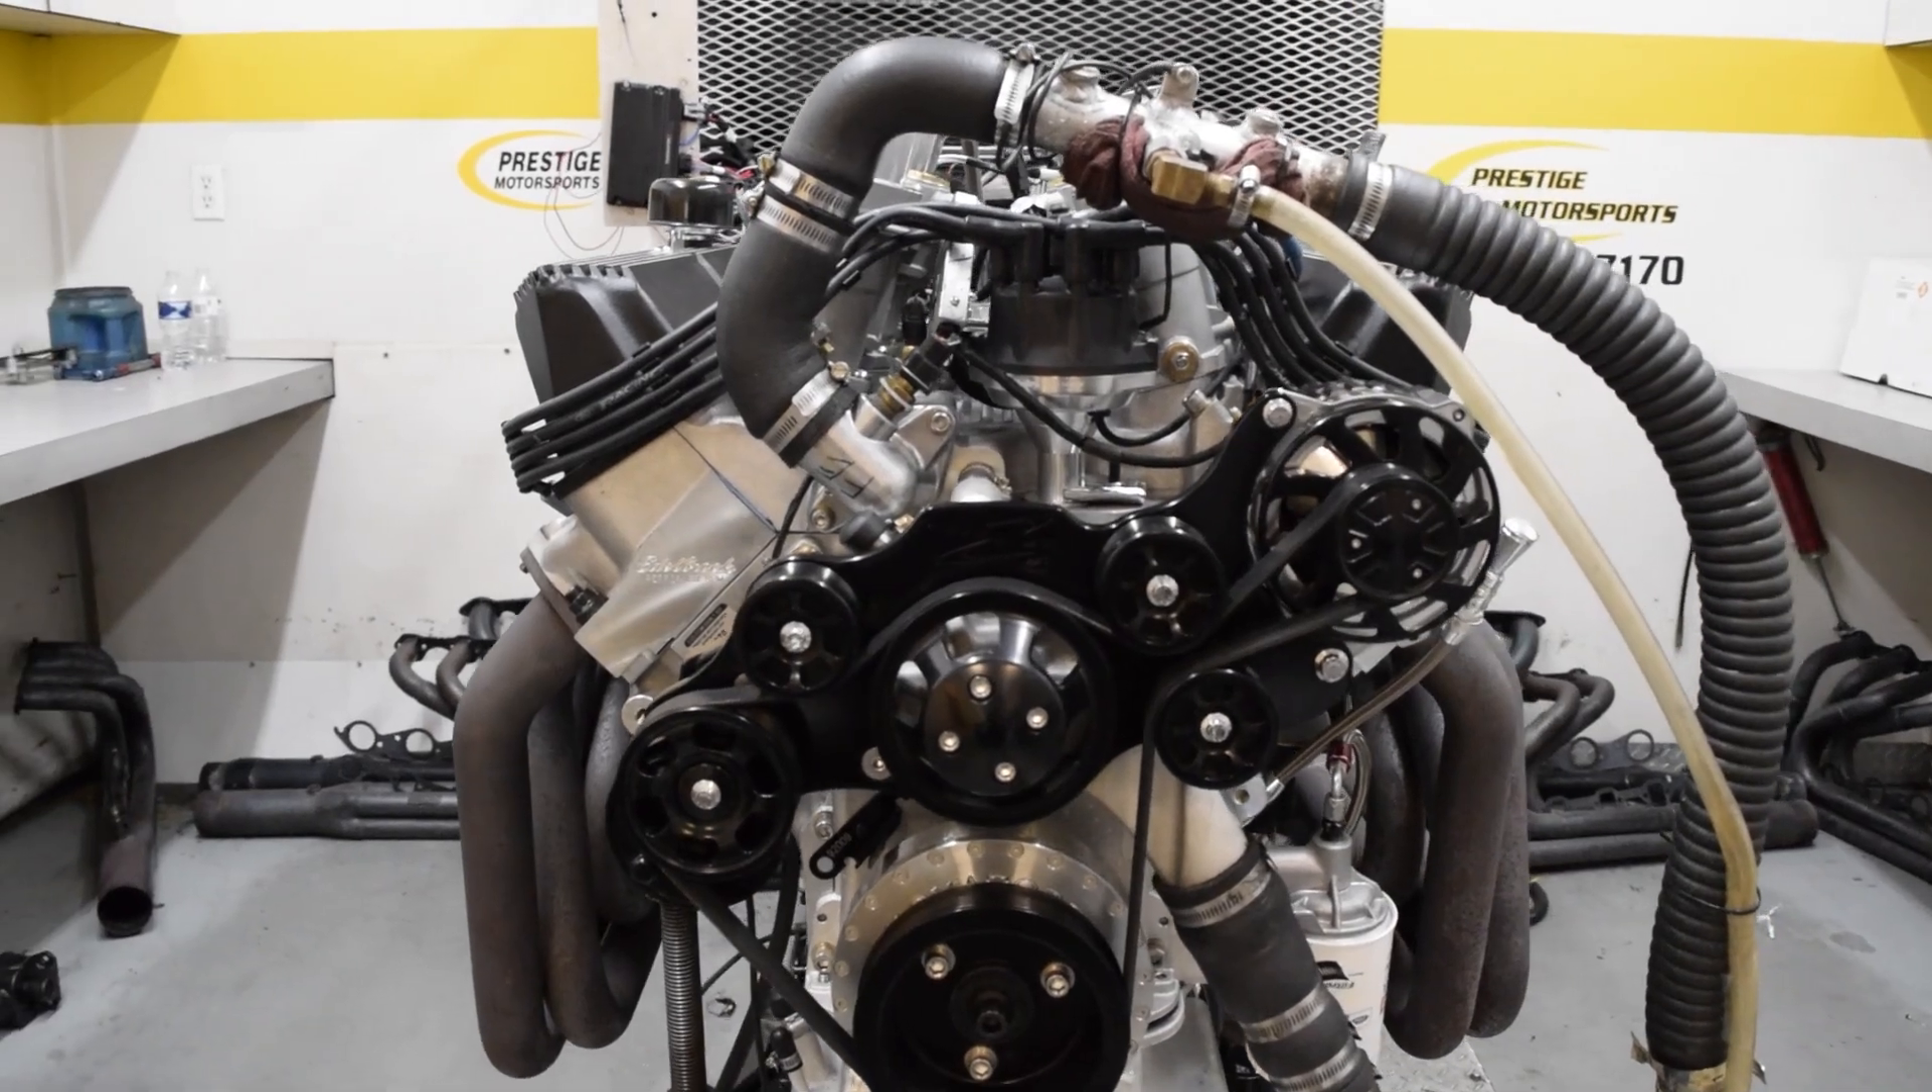On the dyno, you can see the Billet Specialty's True -Track Serpentine System has been installed to spin up the engine accessories.